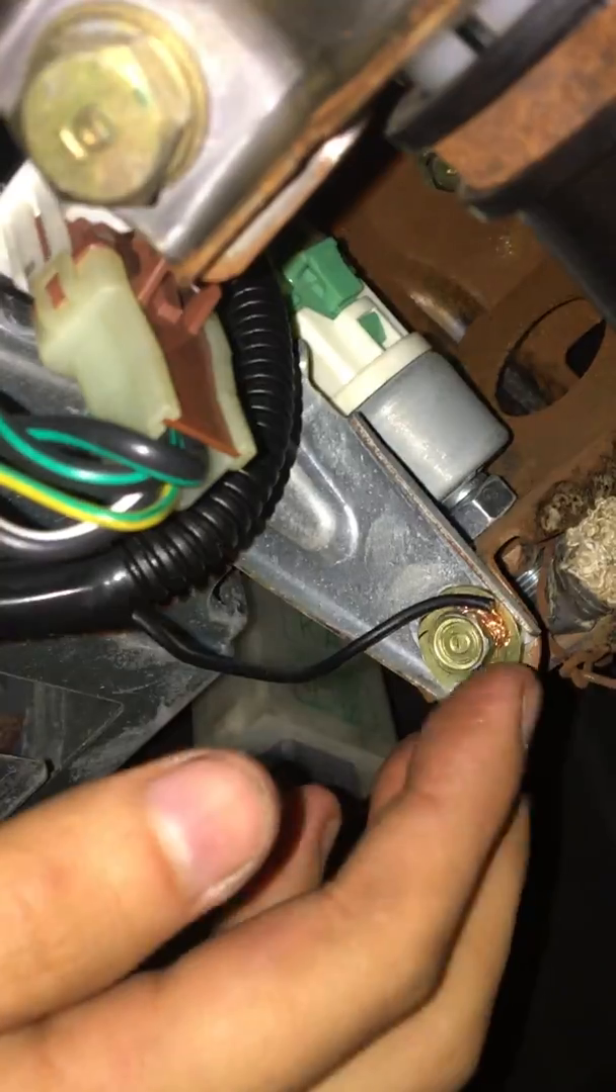So these two white wires the black and the positive that's for the mirror and this wire right here I took the black wire and I grounded it to that bolt right there which is real nice.